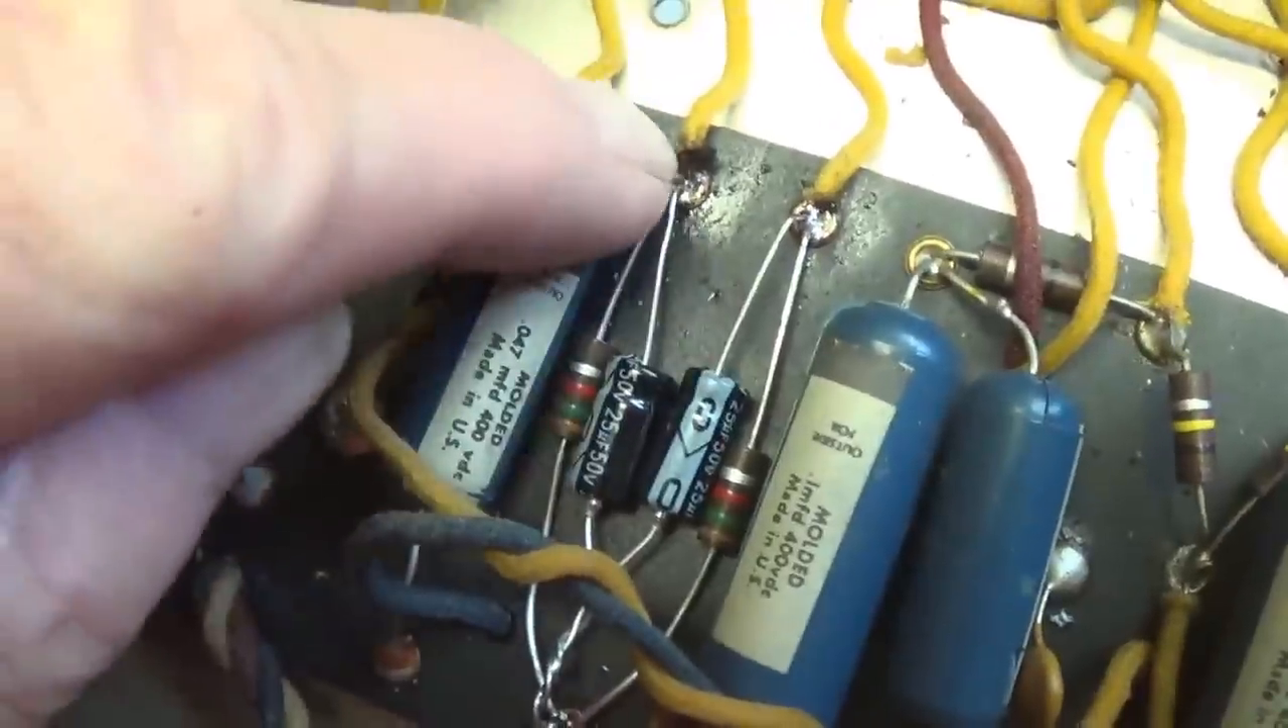Here's our first pair of cathode bypass caps uh soldered in place.